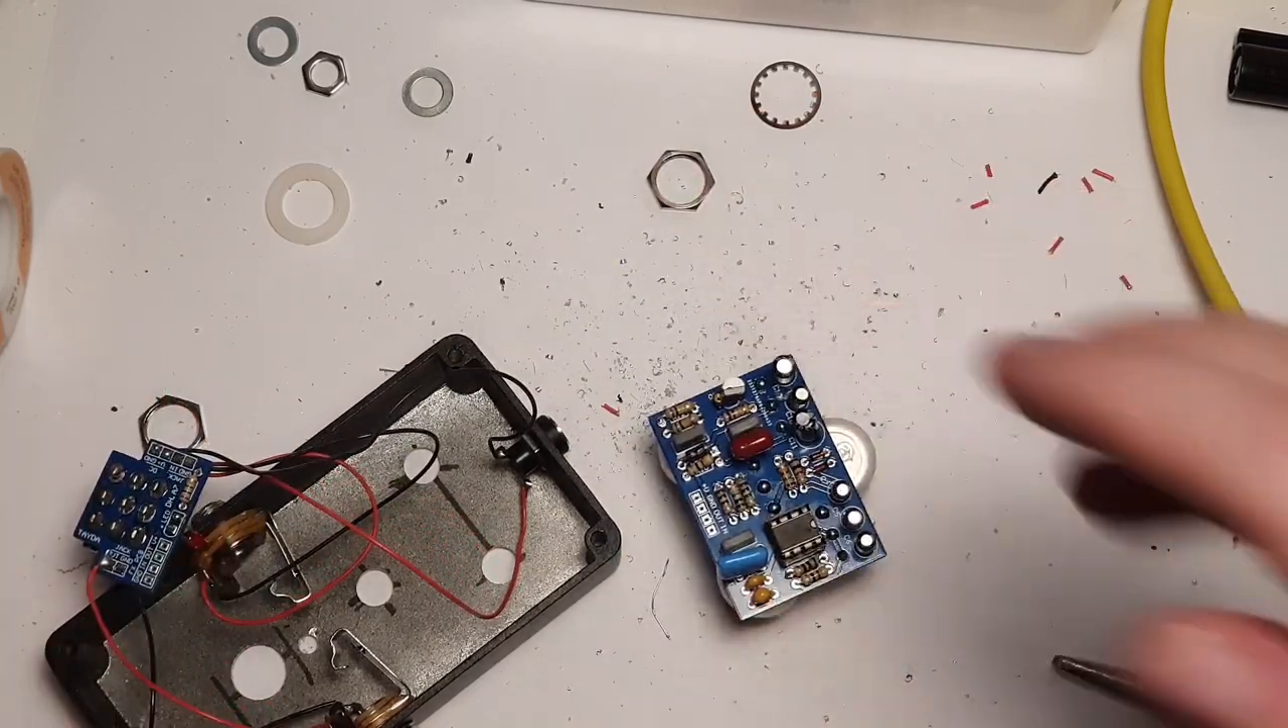So now the only connections we have remaining in this build is connecting our footswitch board to our actual effect pcb, which is of course the most fun part.